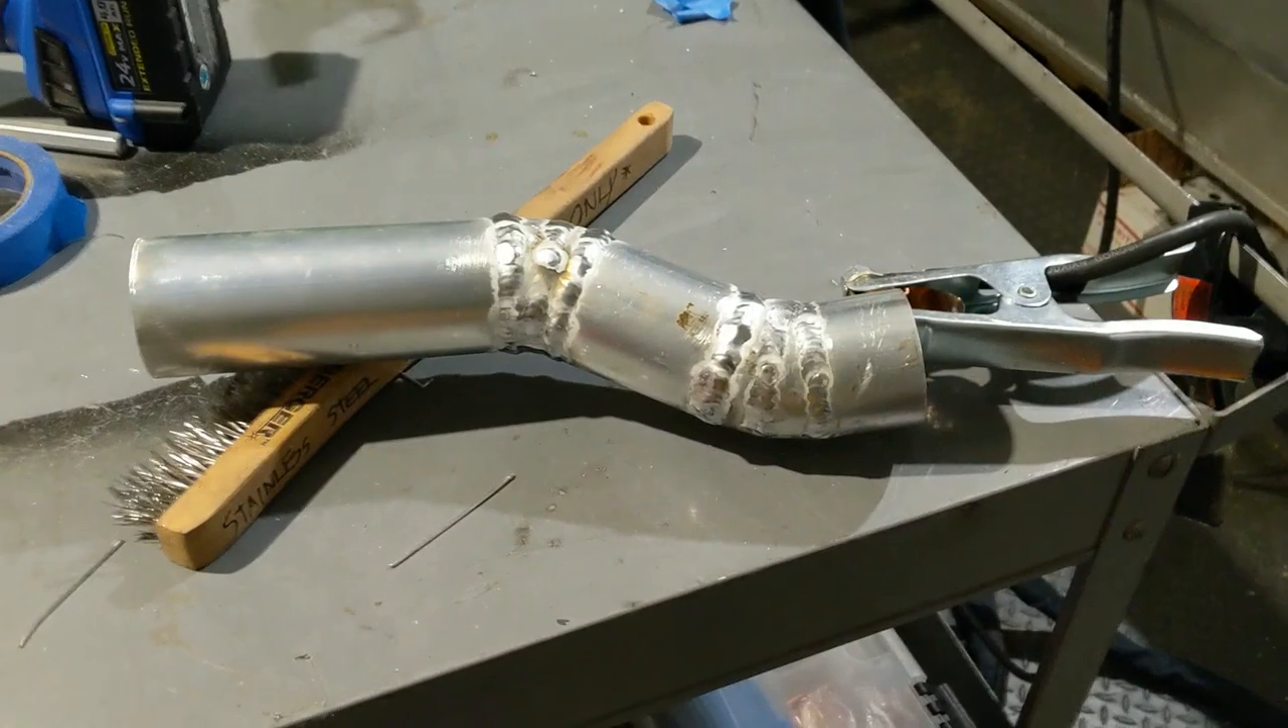All right, I just welded up the intake tube.